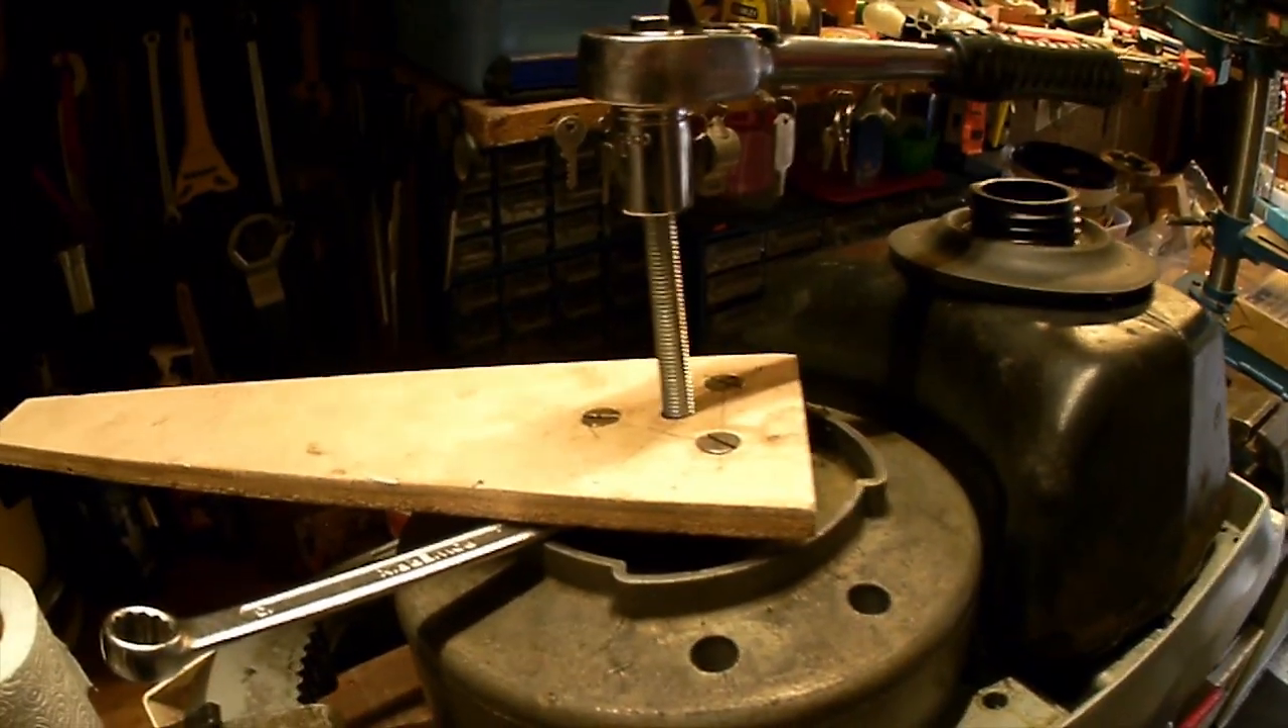This wooden bracket is now in place.